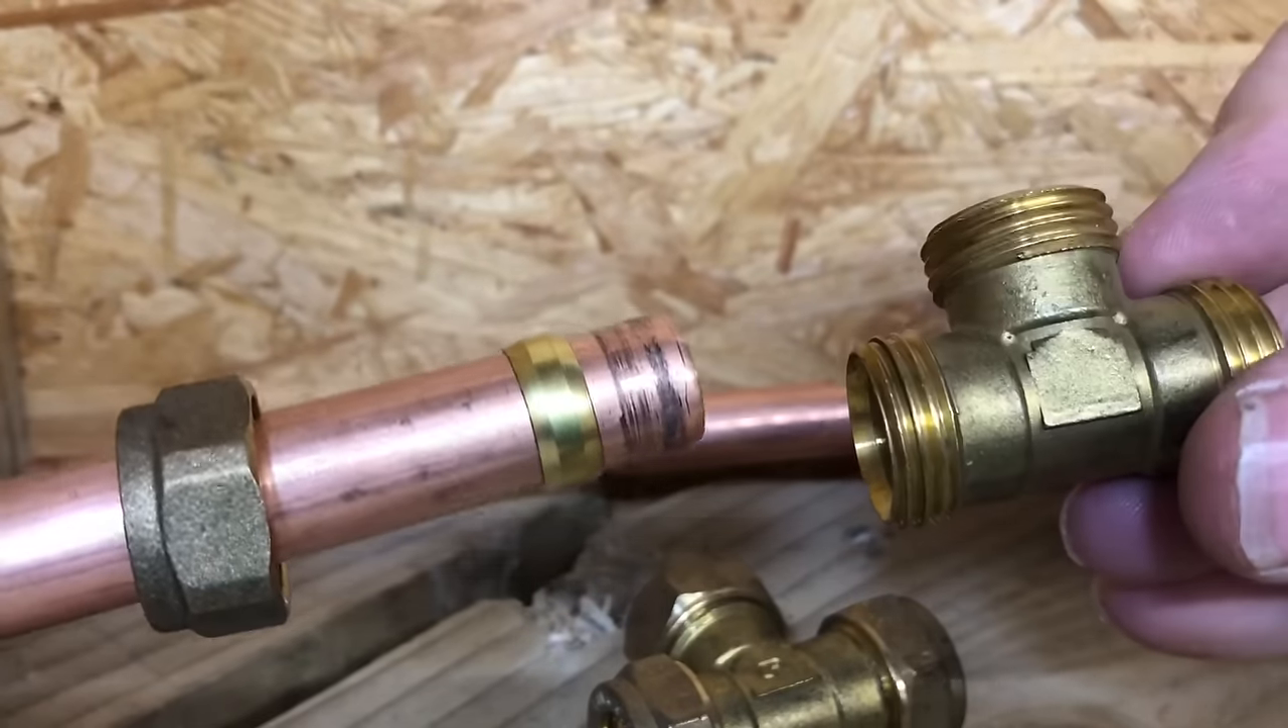We've got the olive on the copper pipe now.